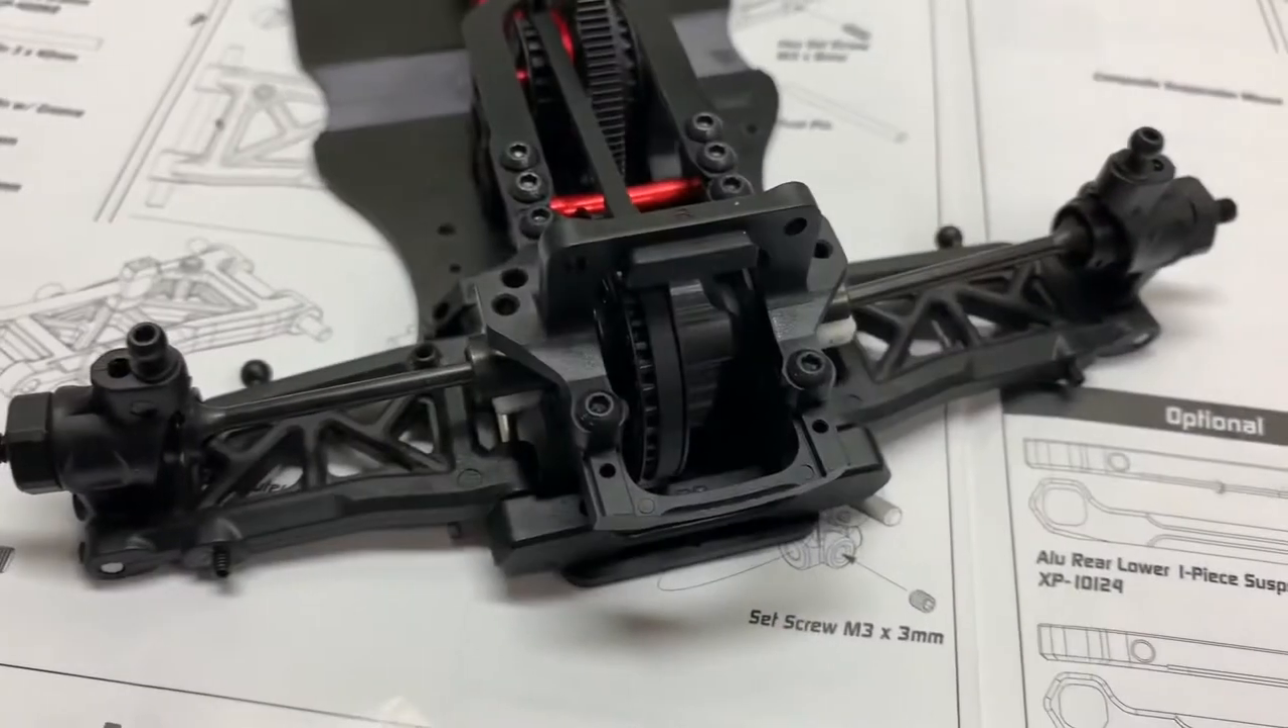Here are the front arms attached.